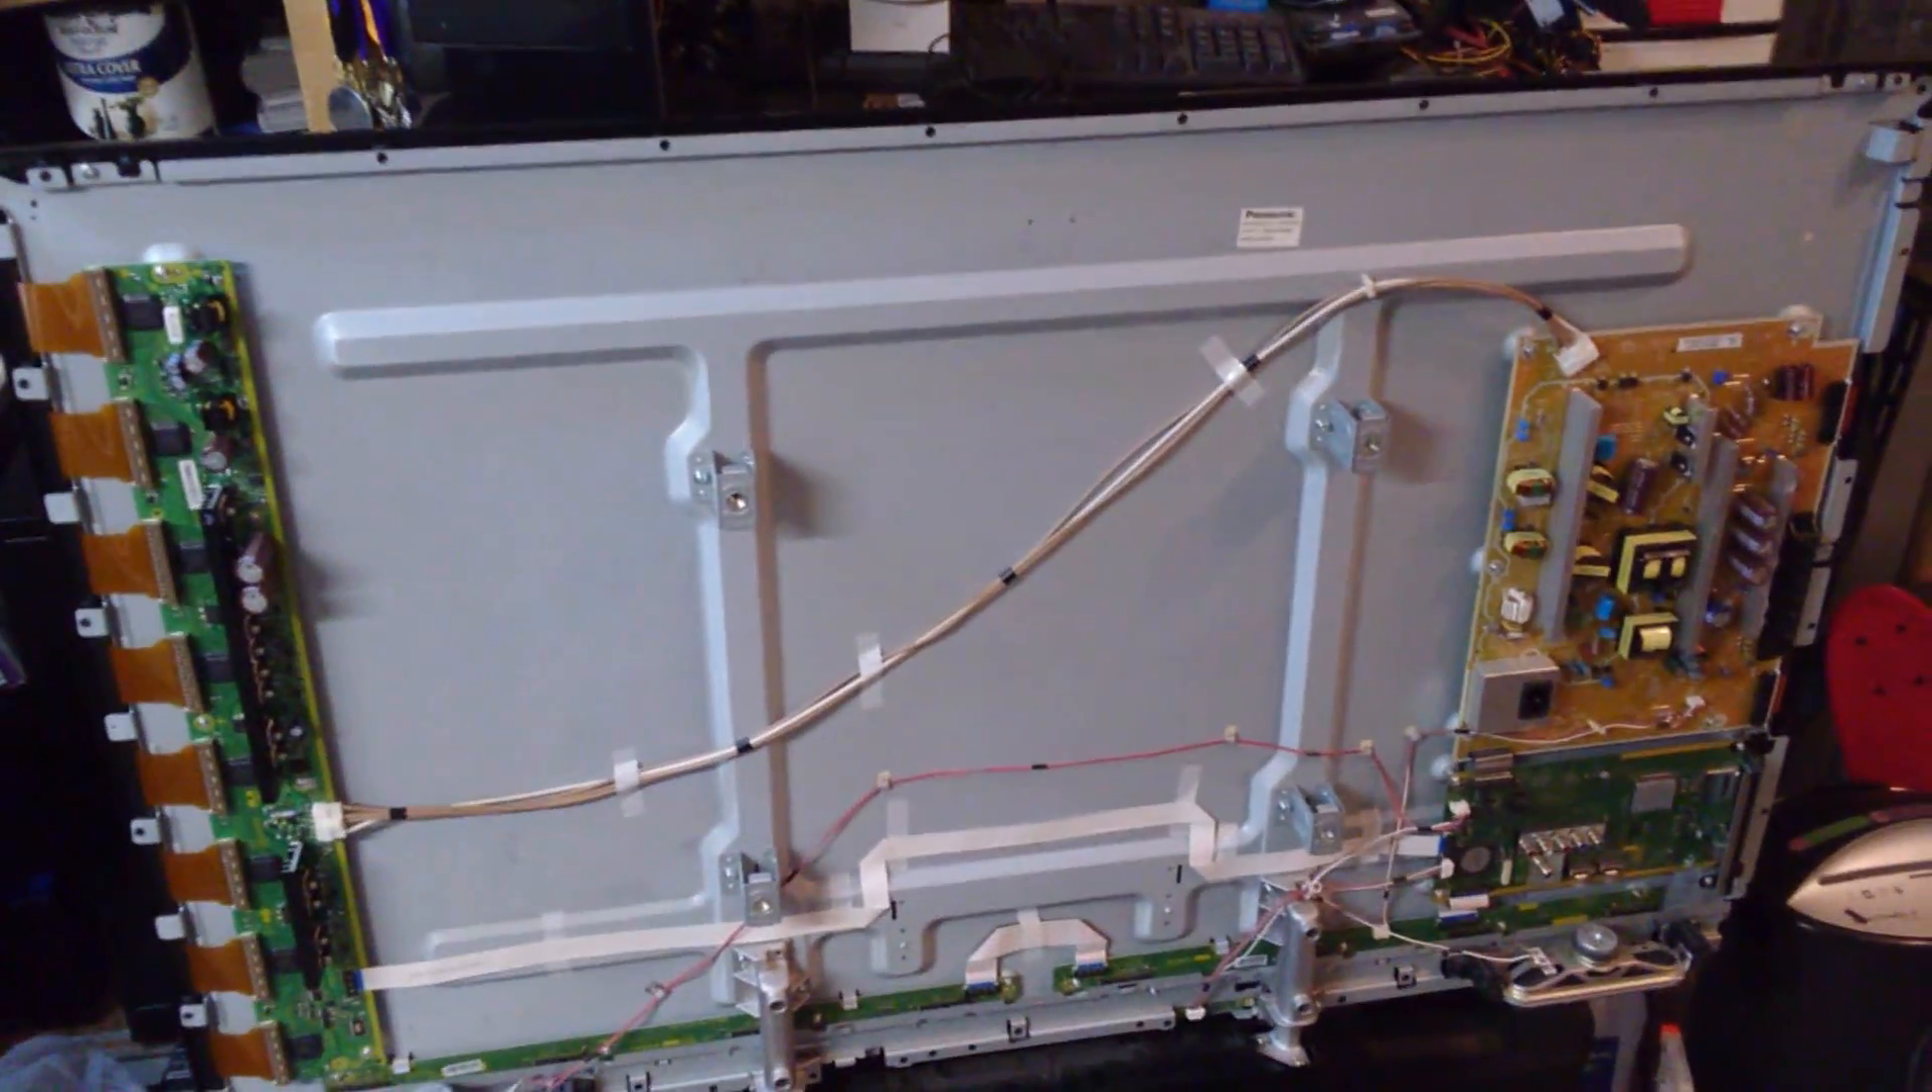We've got the back panel off here.